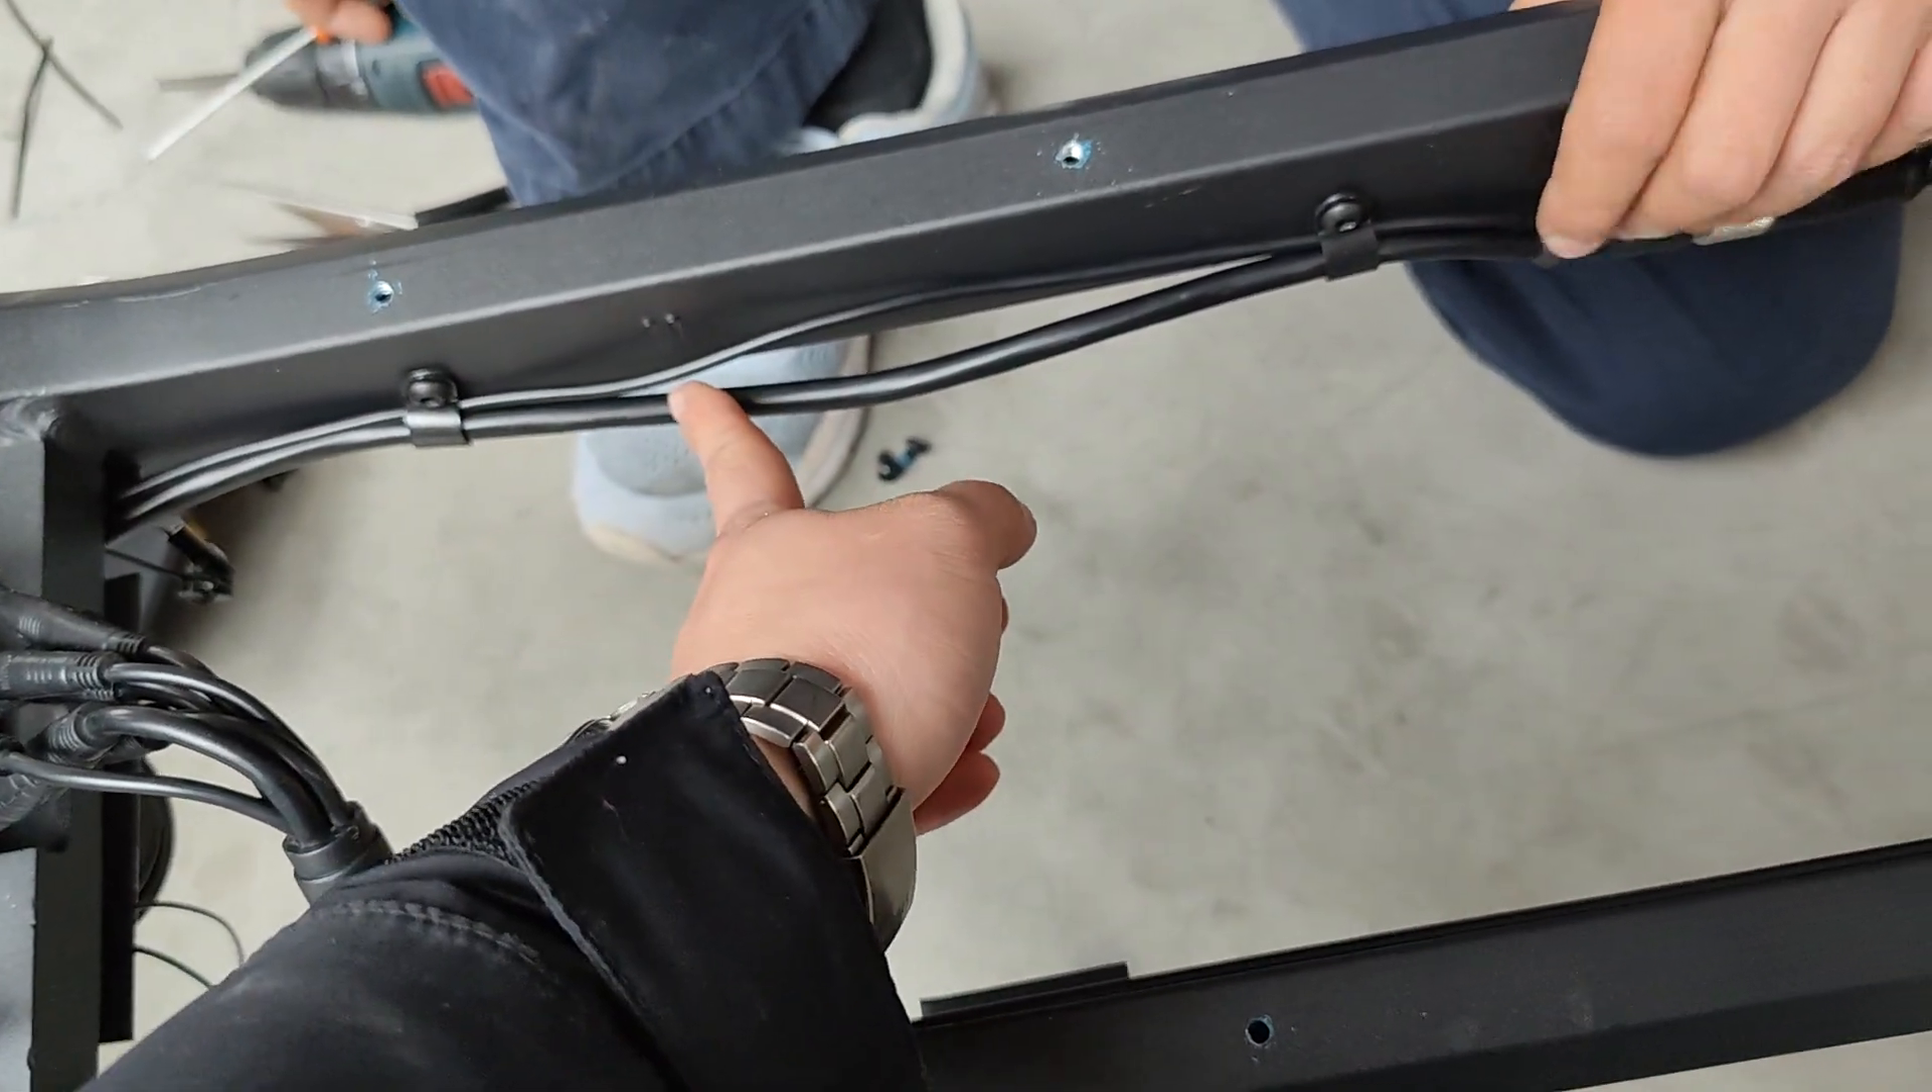And you can see how the cable is hung up inside the frame by the cable holder here, light cable and motor cable here.